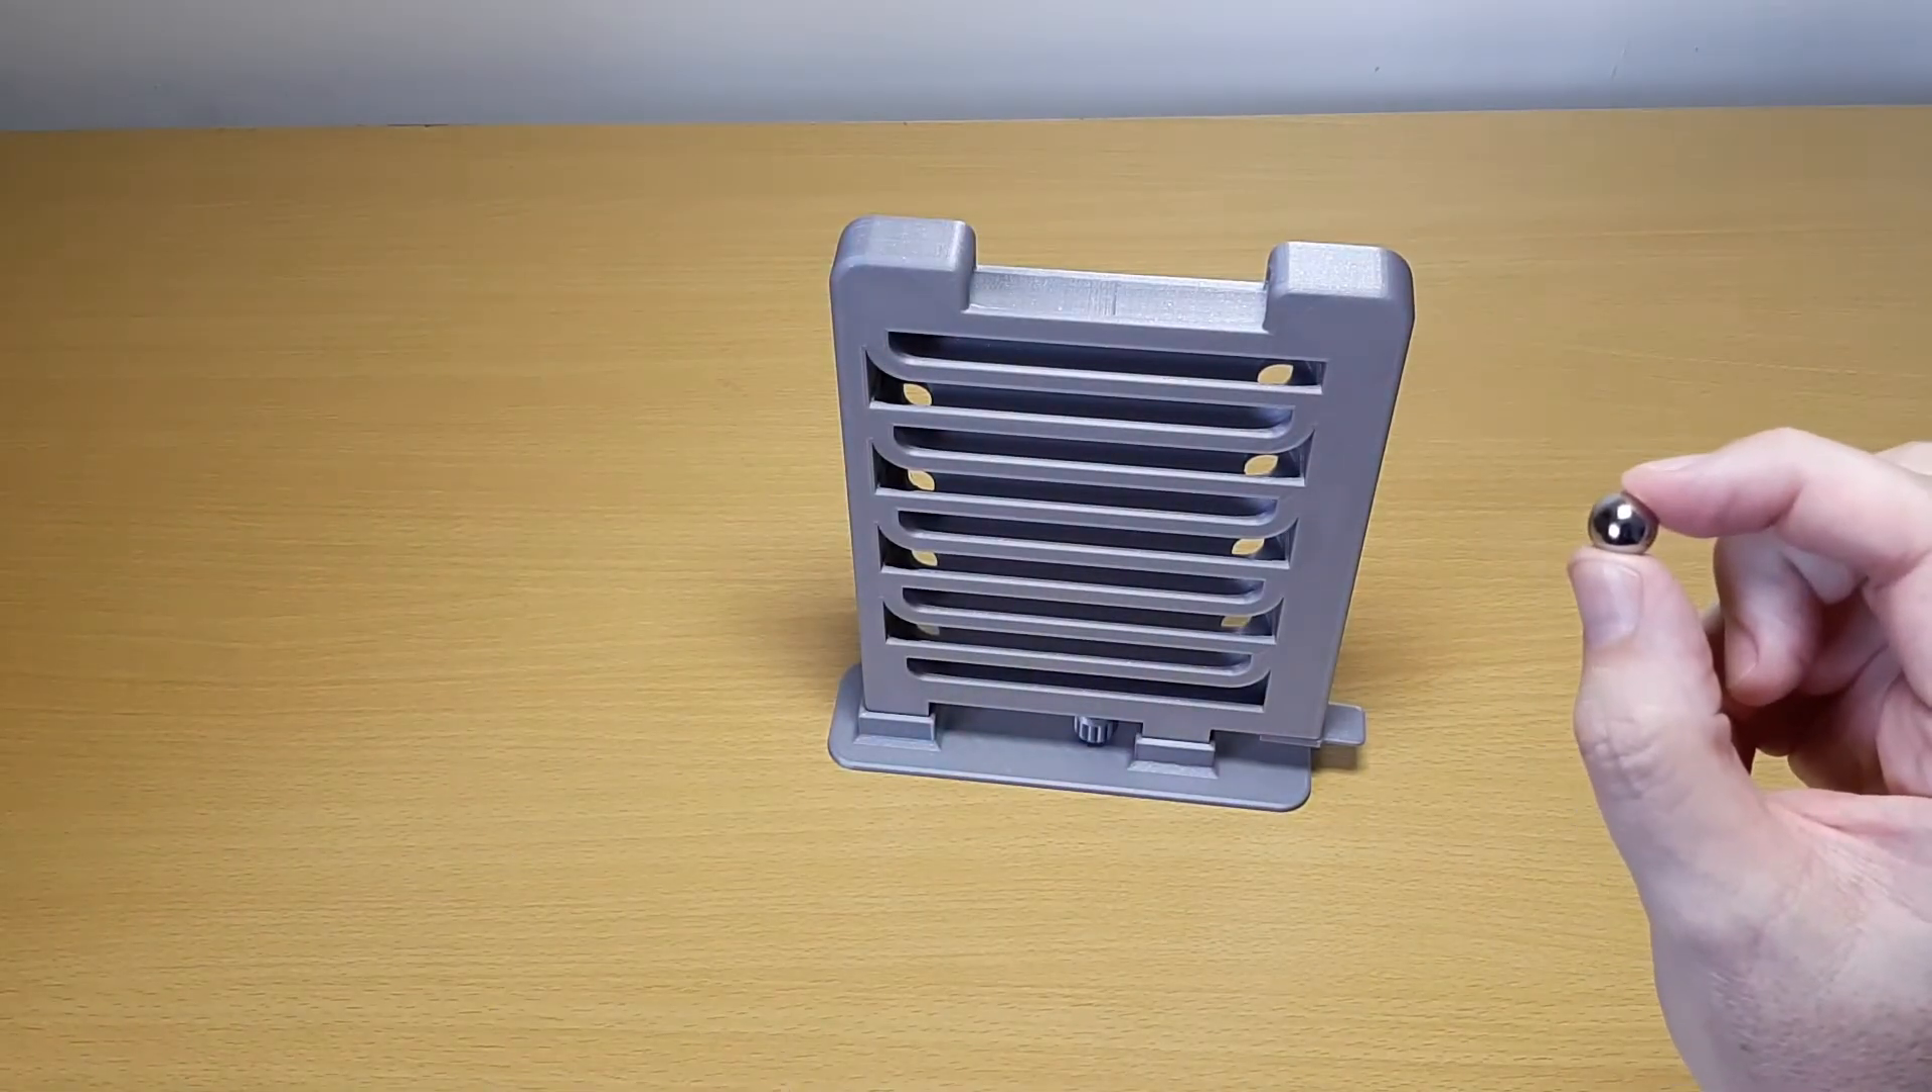Now, we just need to add the ball, and we're ready to test.